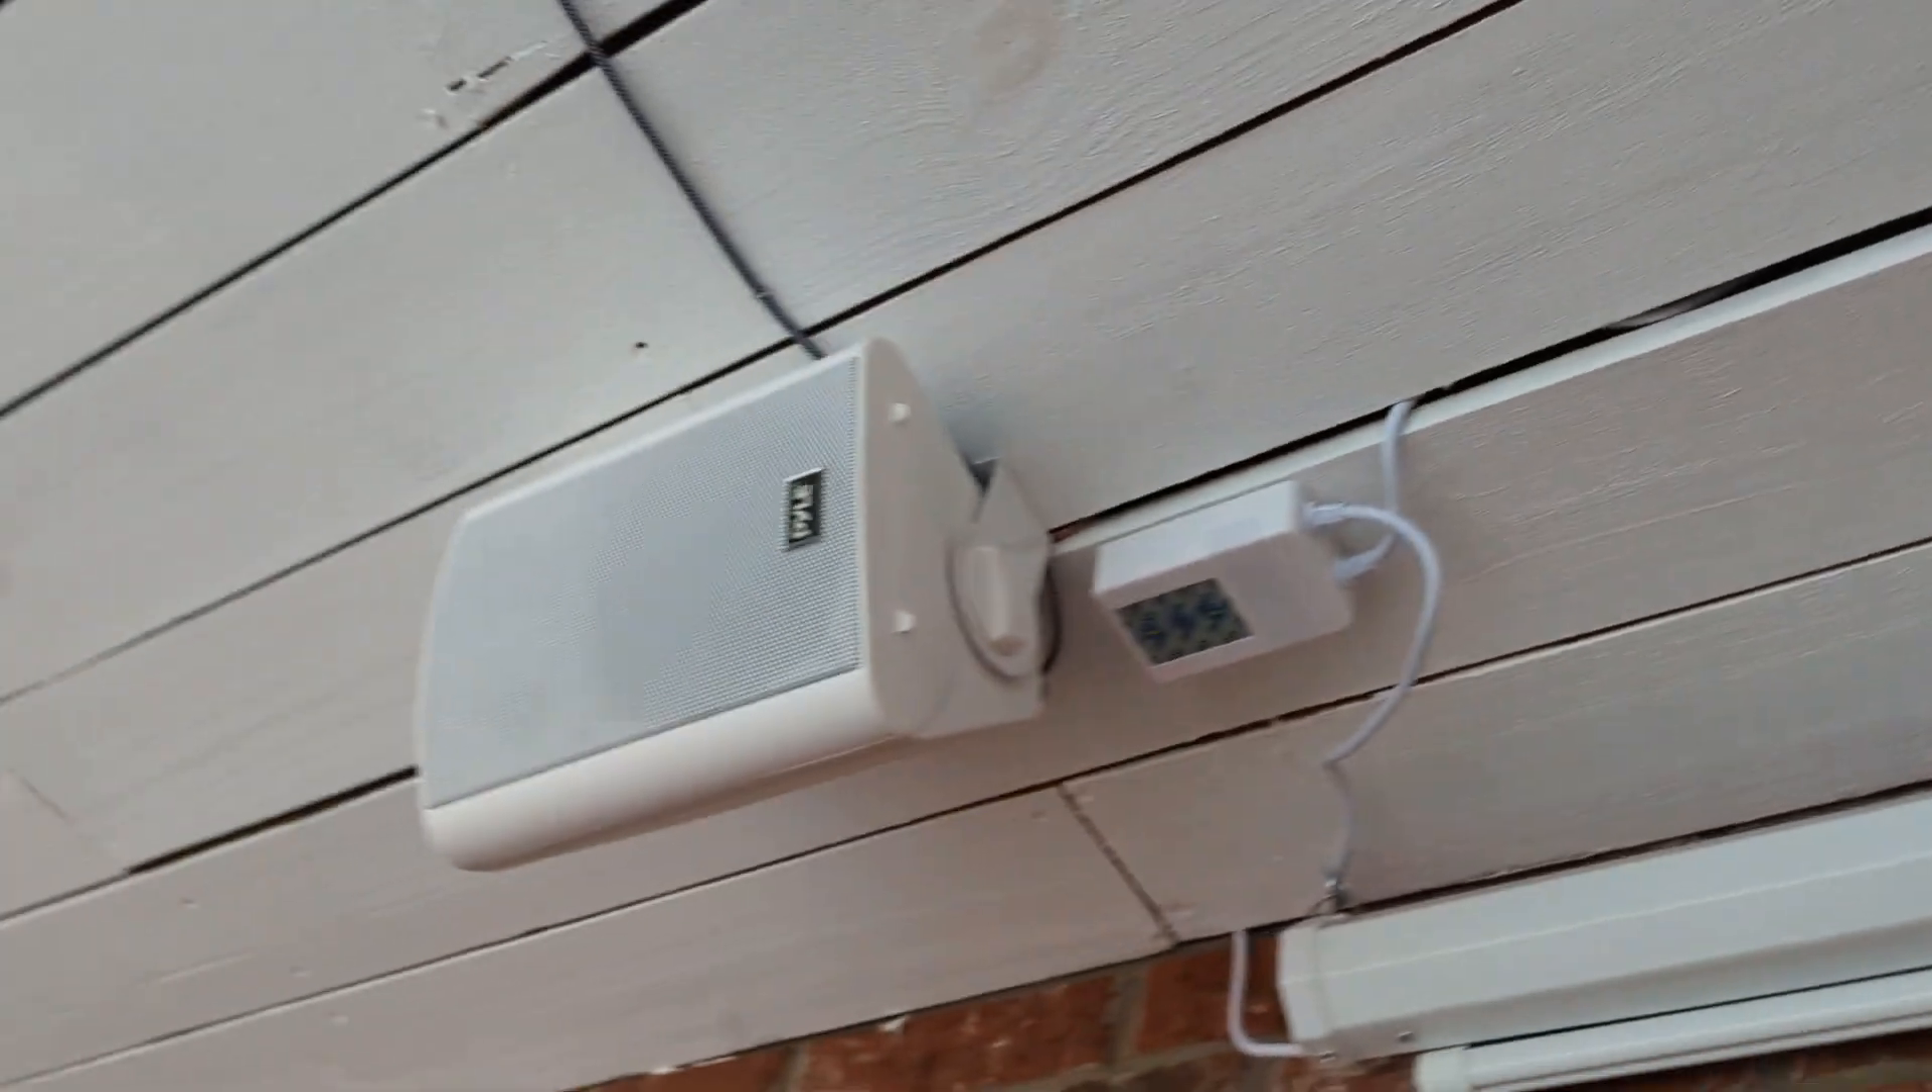All right, the speakers have been installed. Wiring has been buried in the crack there, except for that adapter, which I guess is fine because it has a little LED light on it to tell me that the speakers have power.